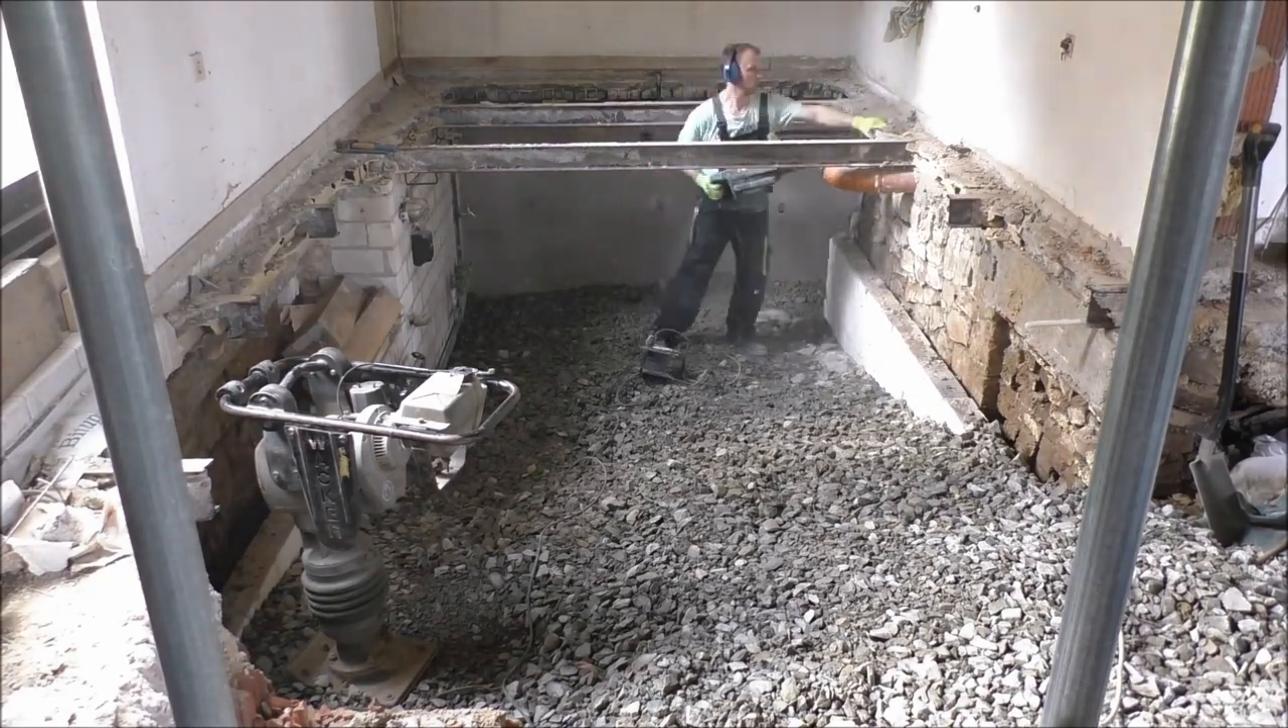You see there is still some steel beams left which needs to be removed.